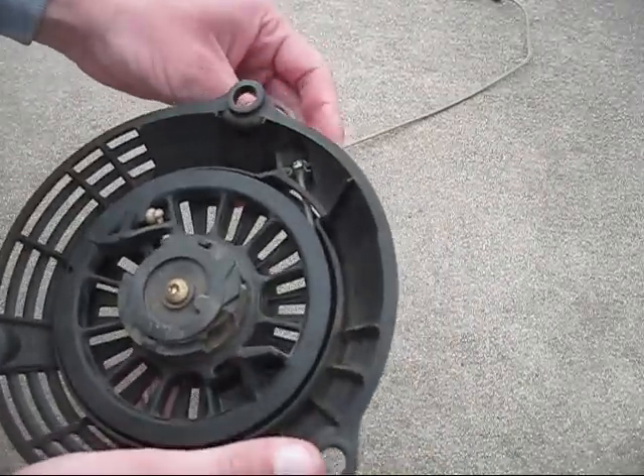Alright, so now we've got the recoil off.